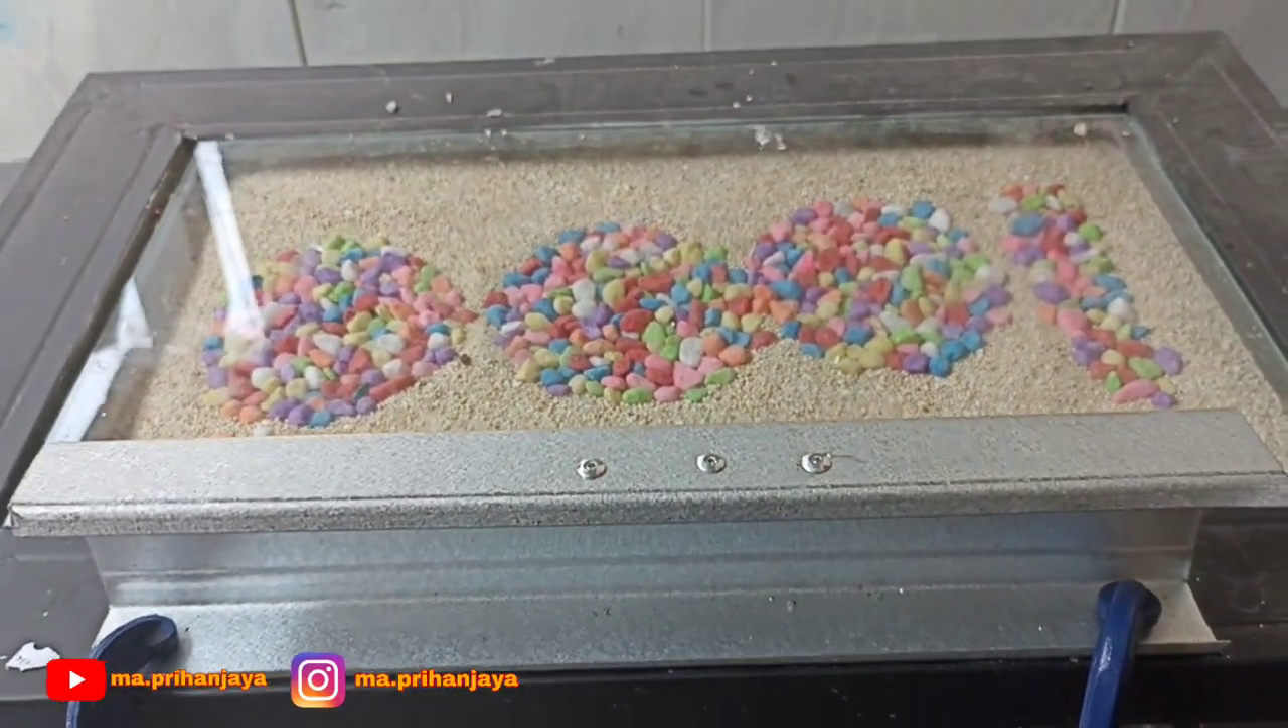Ini paku rivetnya Kita lihat sudah terpasang Sebanyak 3 buah.